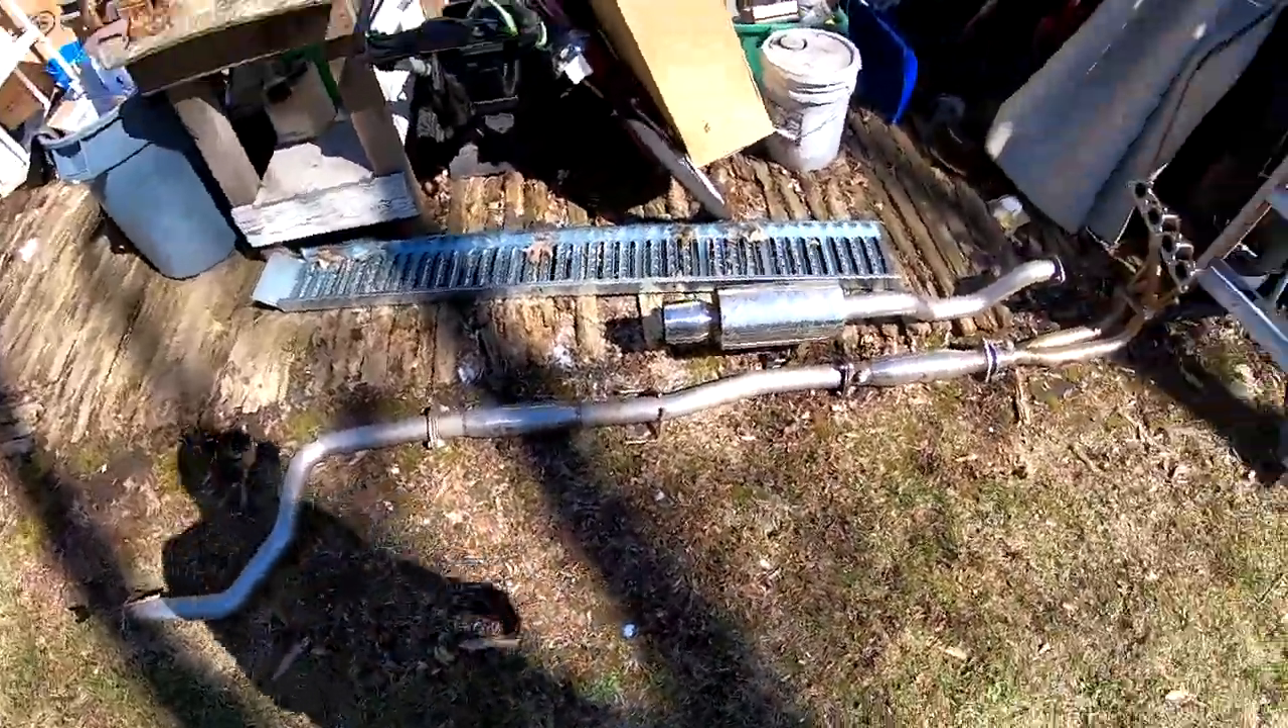I got the exhaust system off it's right here completely out.